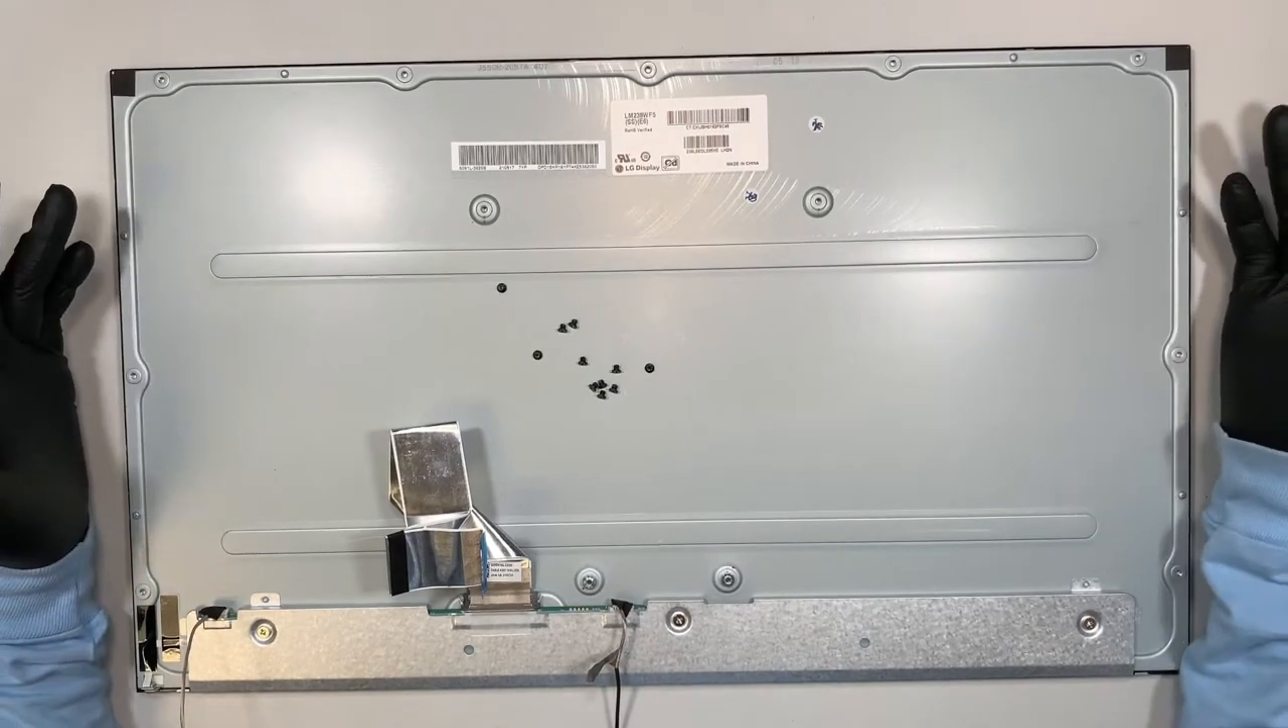The plastic is removed and this is just your lcd screen.